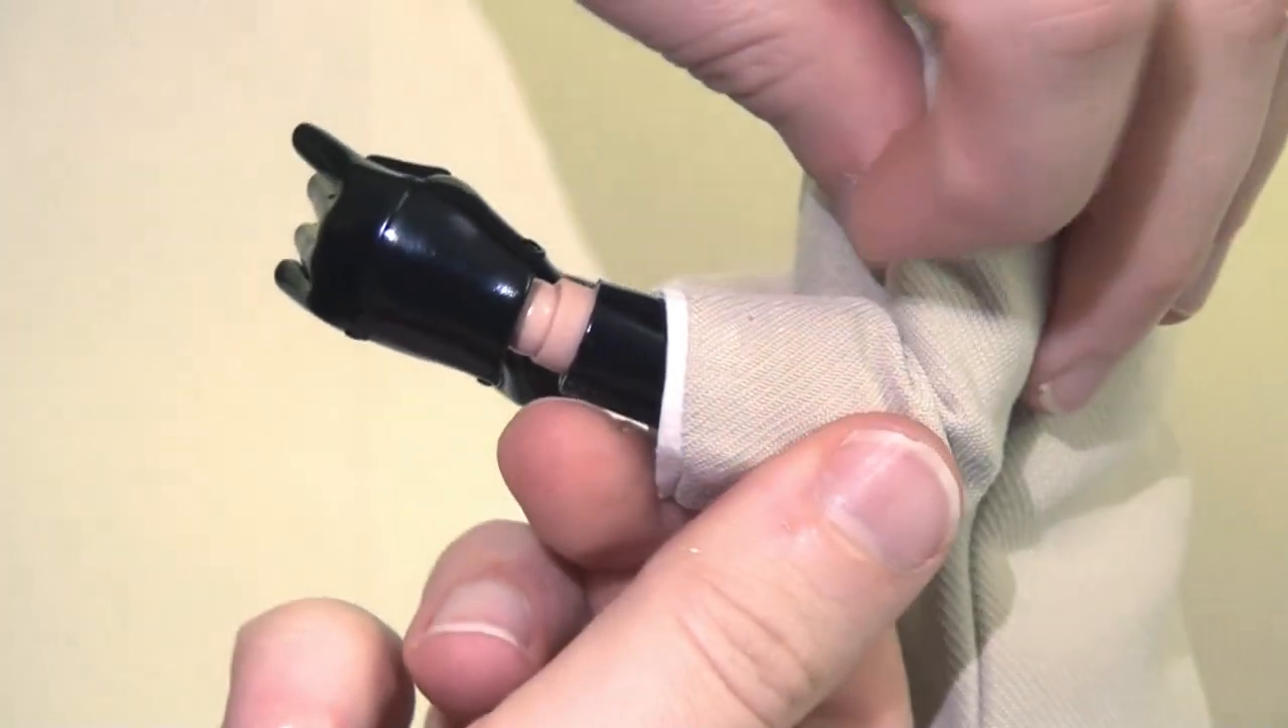My issue with them though is that you'll notice there is this rather big gap between the joint and his wrist there.